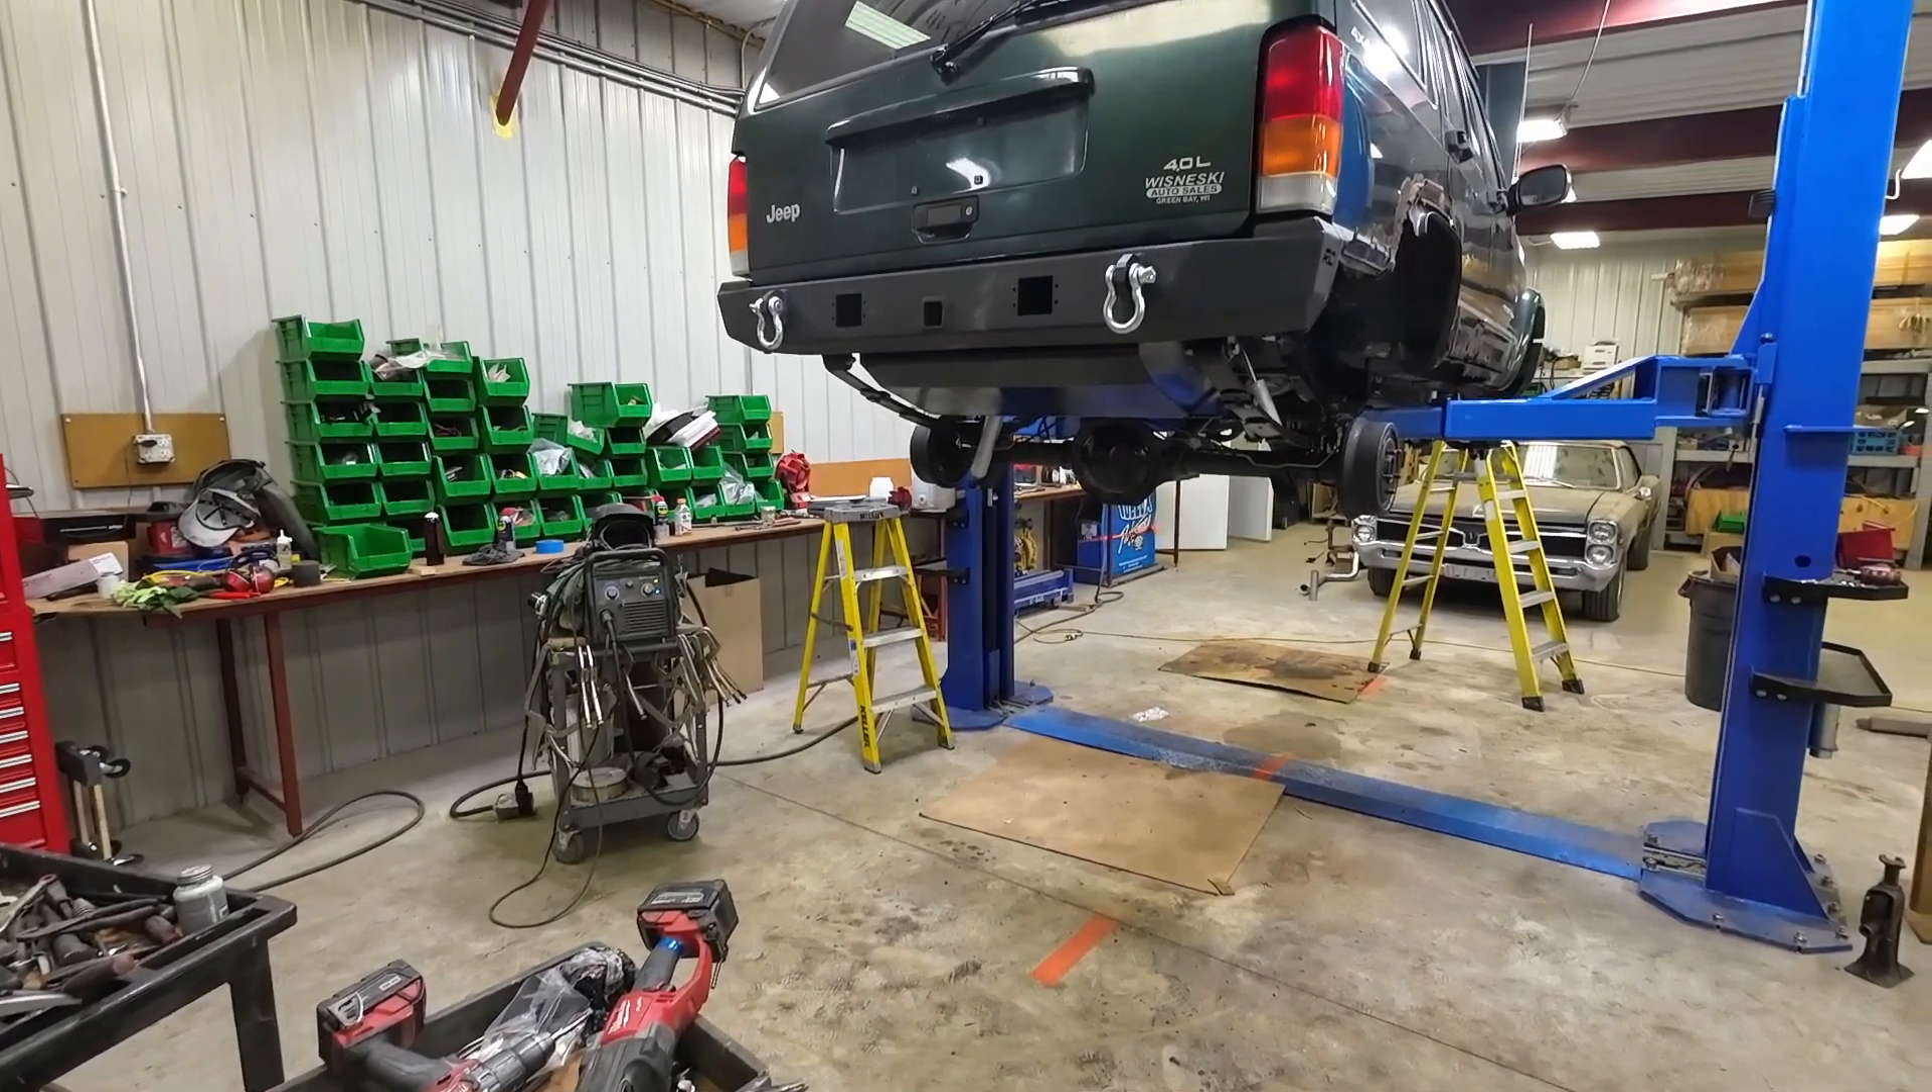Well, Krusty's got a nice rear end now. We've got the back bumper on.